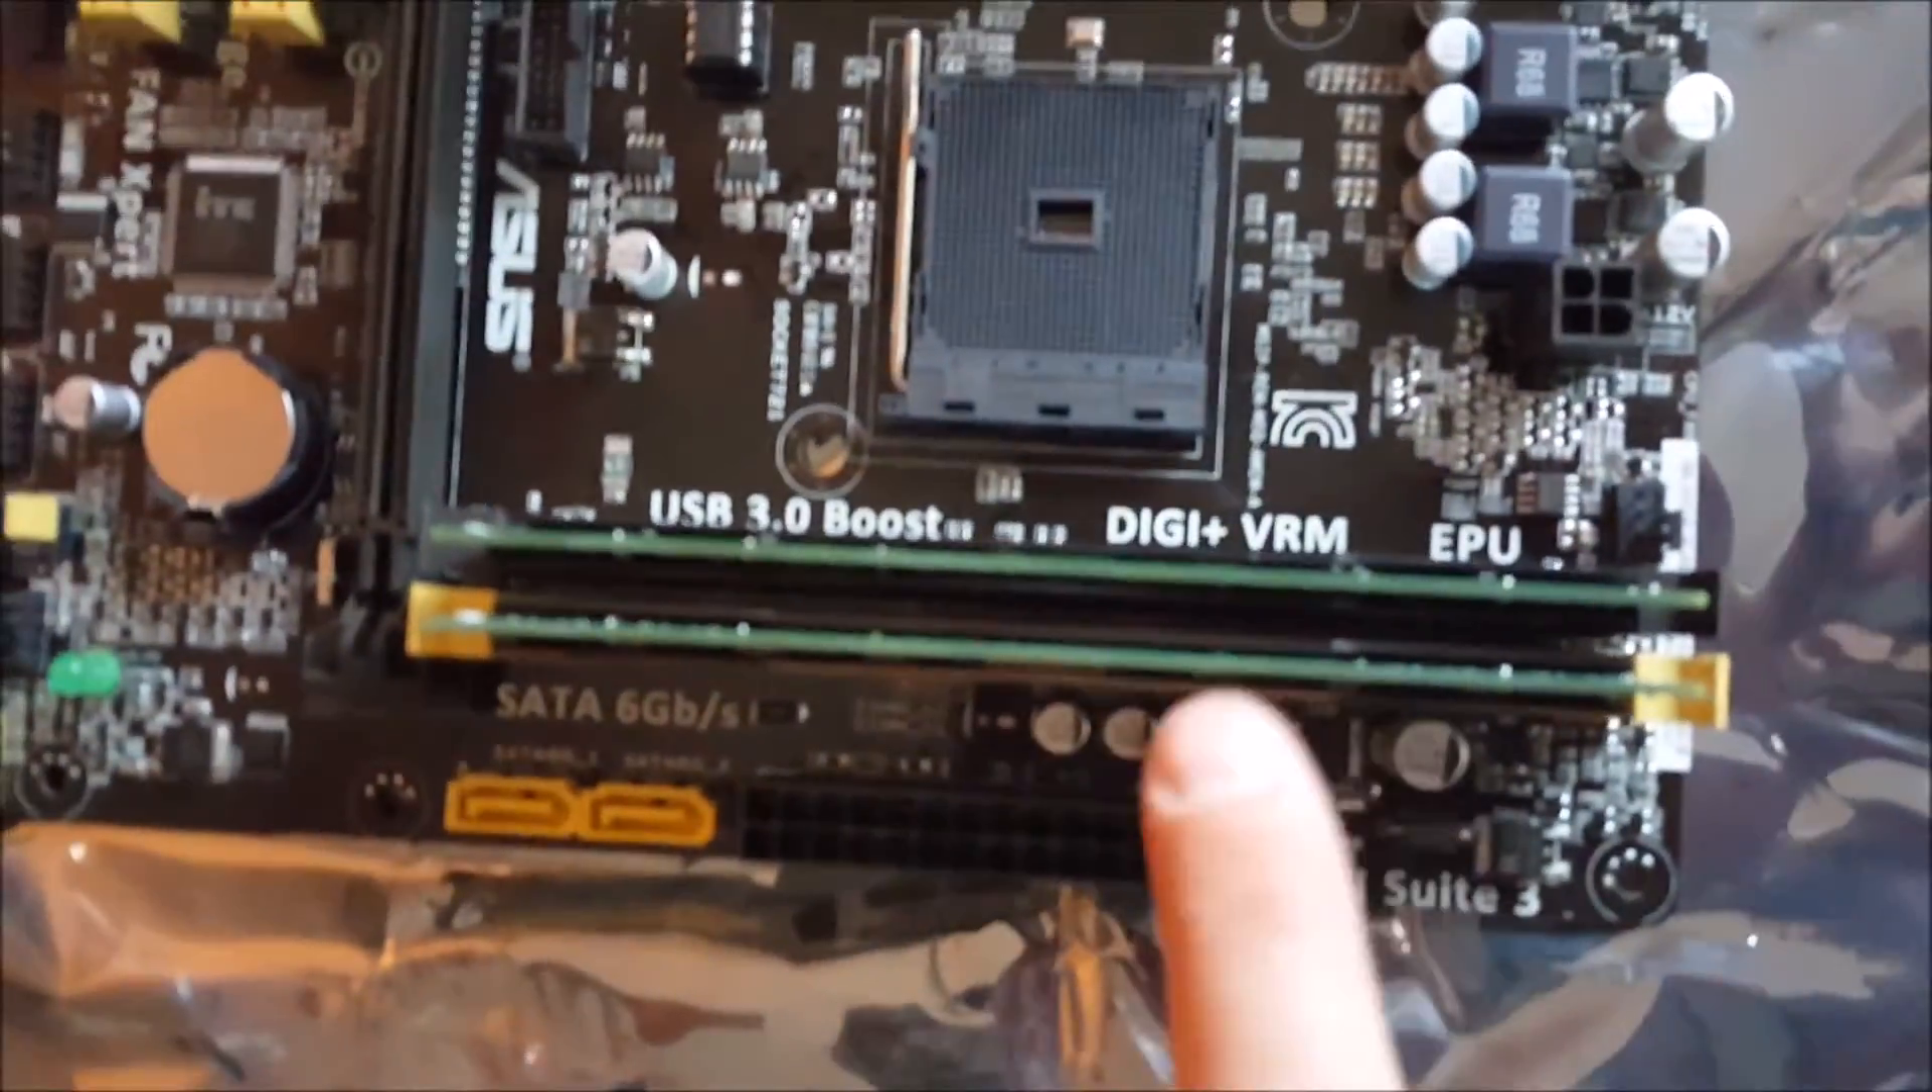So this is my motherboard and as I already said I already installed the RAM.